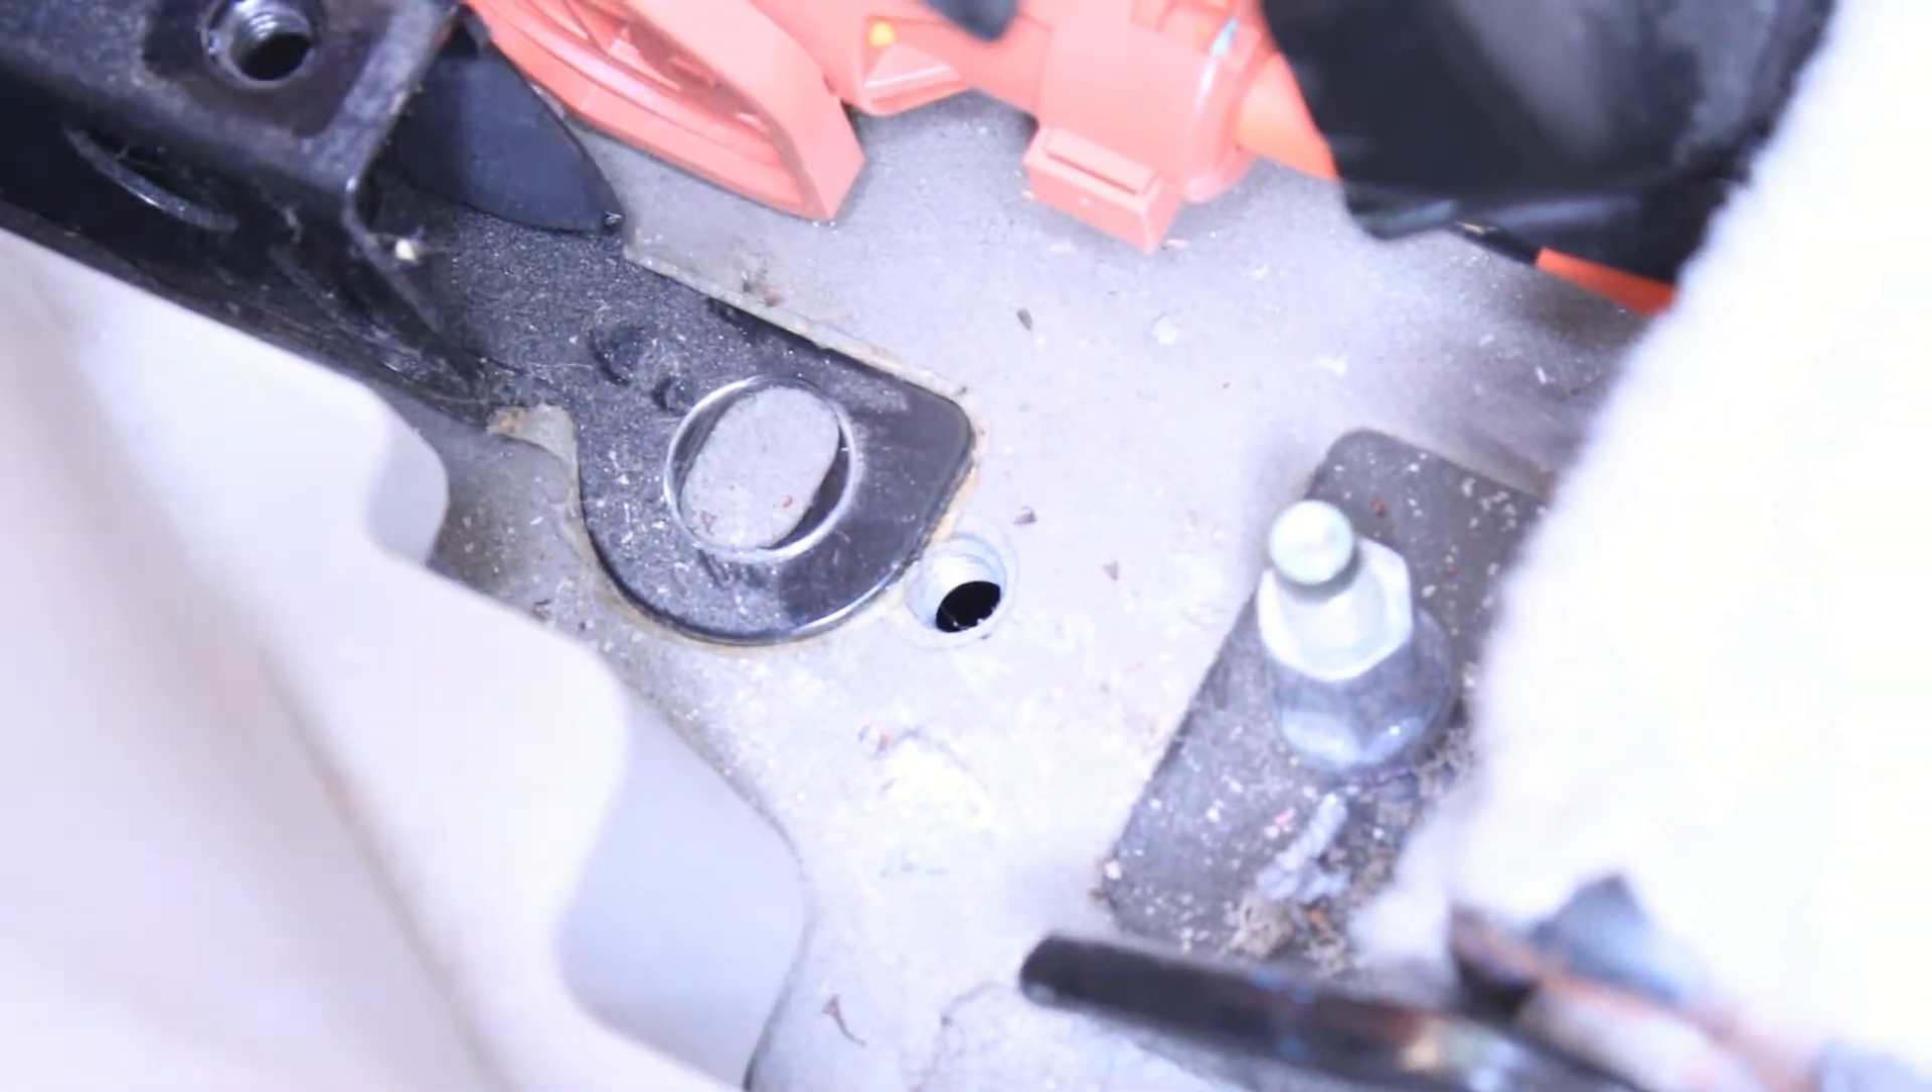Now you can see the difference between the bolt pattern here and the actual bolt holes we're about an inch off.